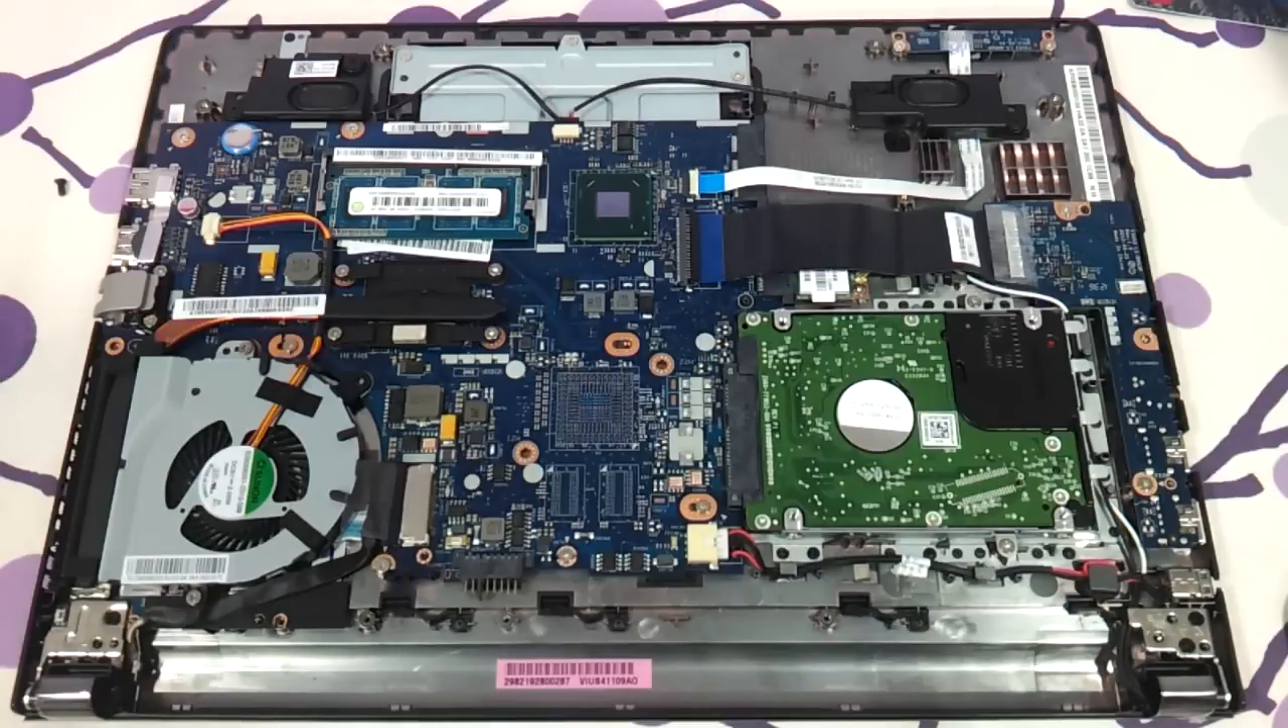We have got the Lenovo S400 open for you.